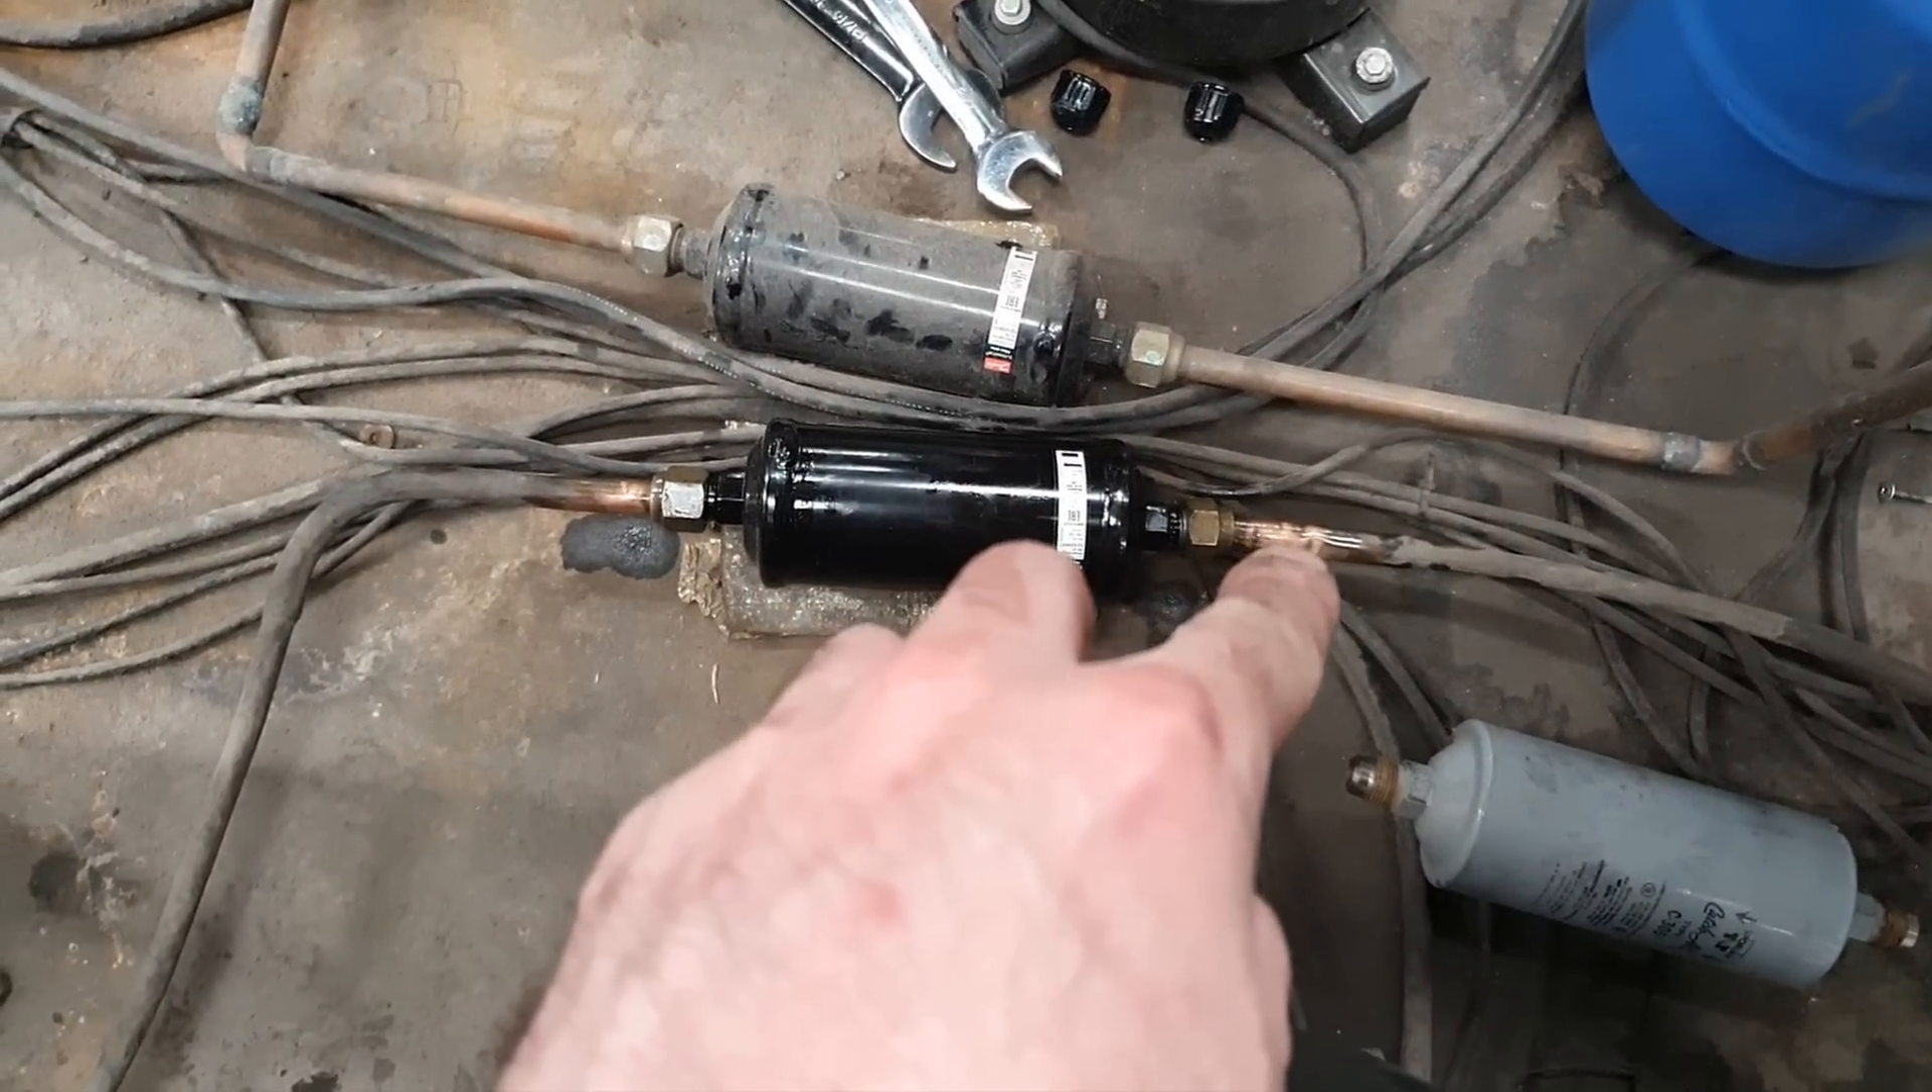Acá tengo el filtro puesto en su lugar.